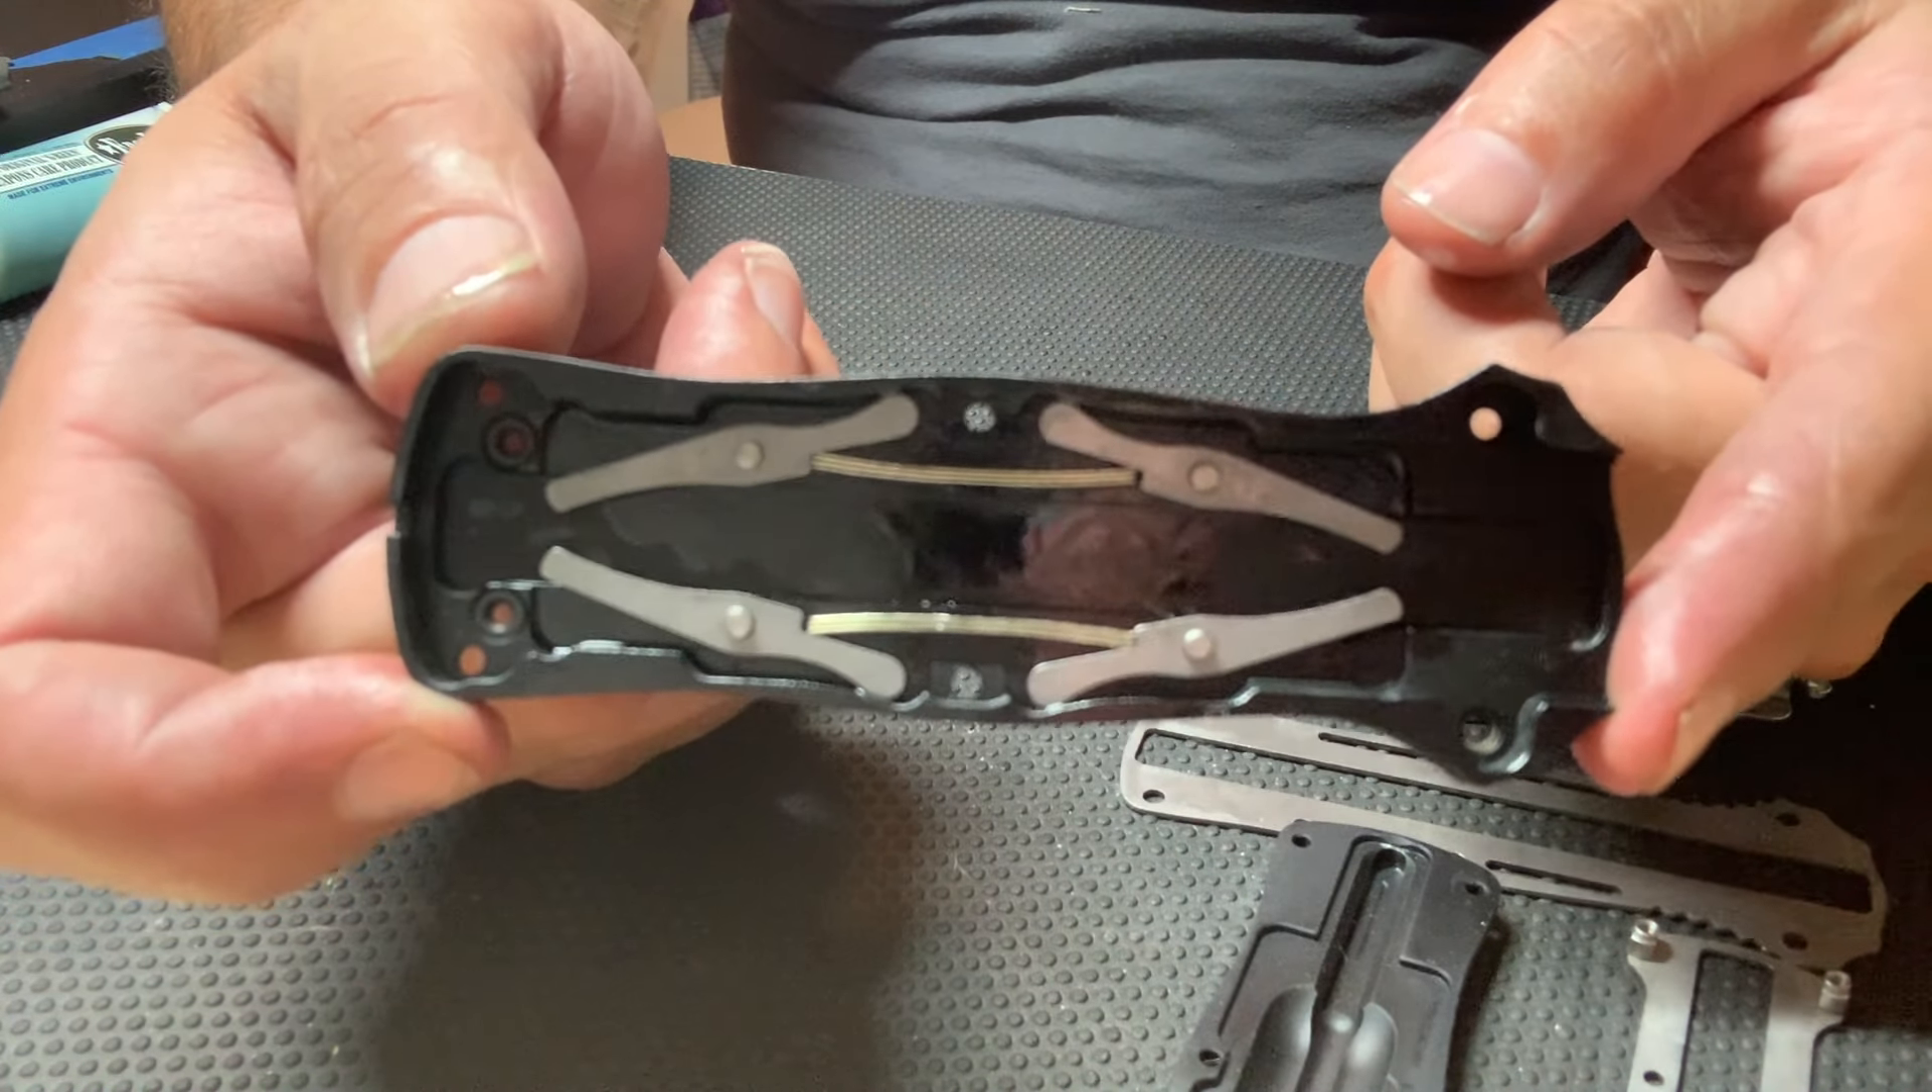So that's both sets of springs leaf springs in on the two uh sides and then you have the forearms that control the blade.